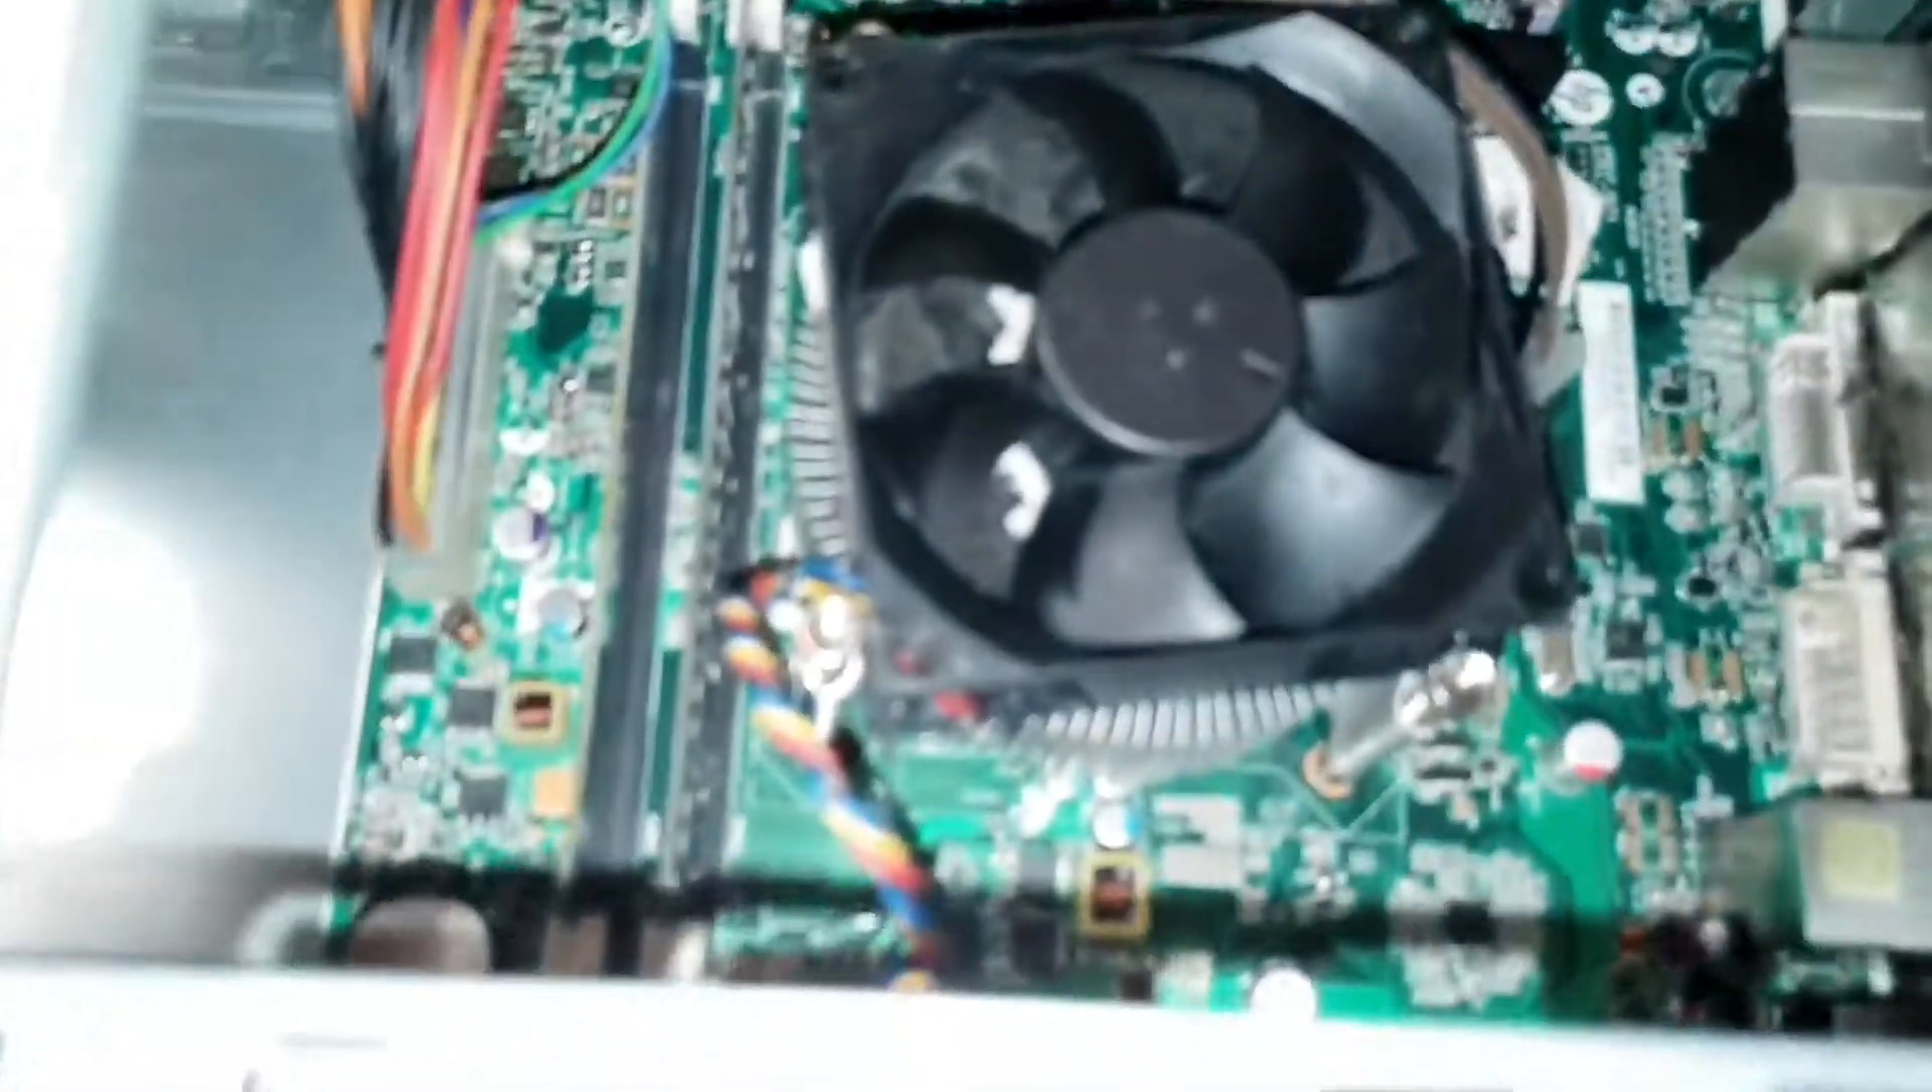Okay guys, I have put the fan back in, as you can see, um, and I connected this, so, now we're going to be connecting the little fan, um, okay.